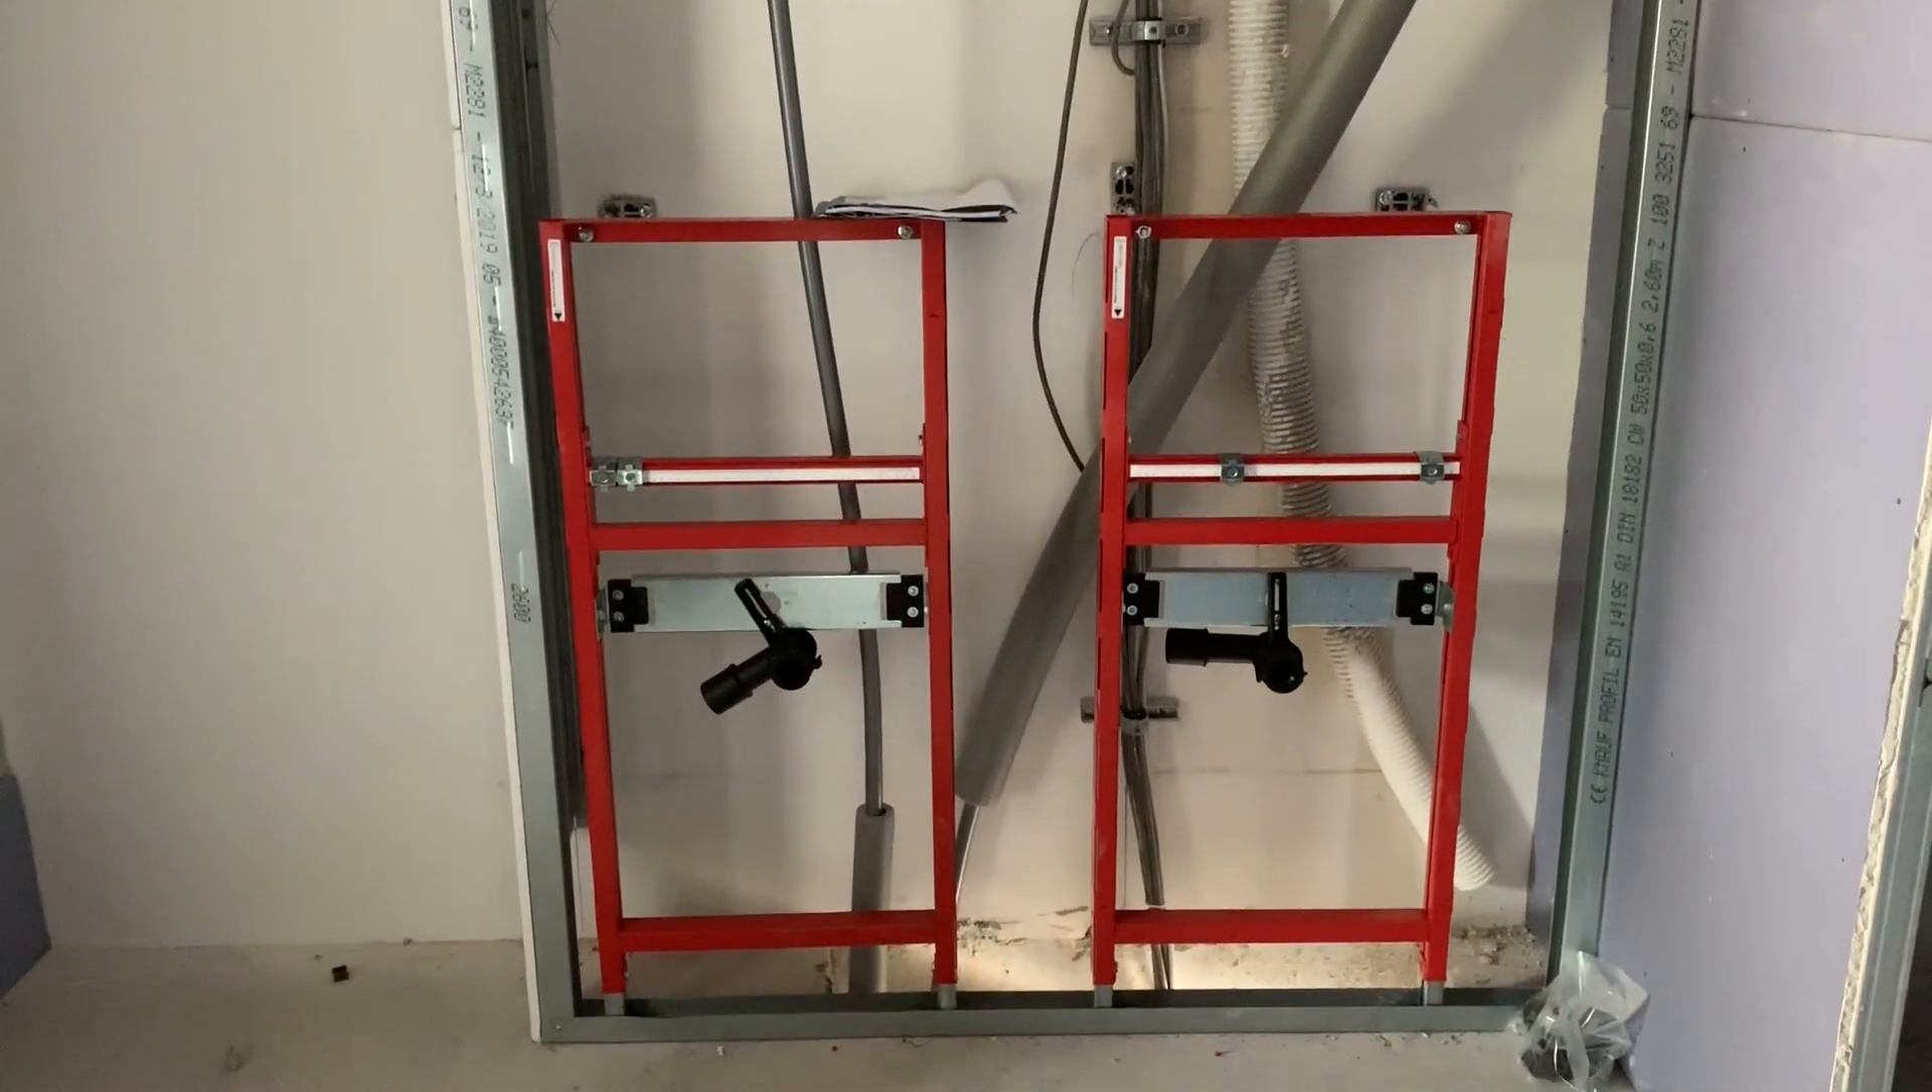Das ist immer noch das Schlafzimmer. Die Wände sind noch nicht zu.